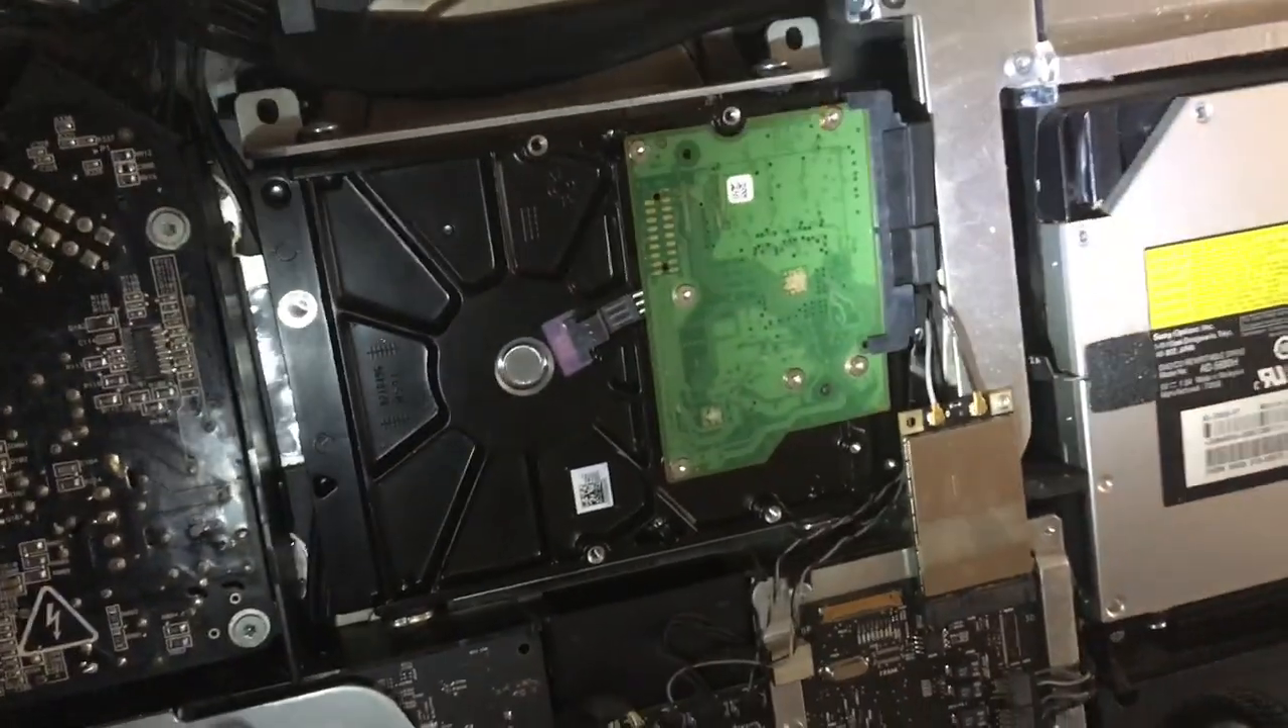So that's my new drive in place. I just need to put the screen back on now.